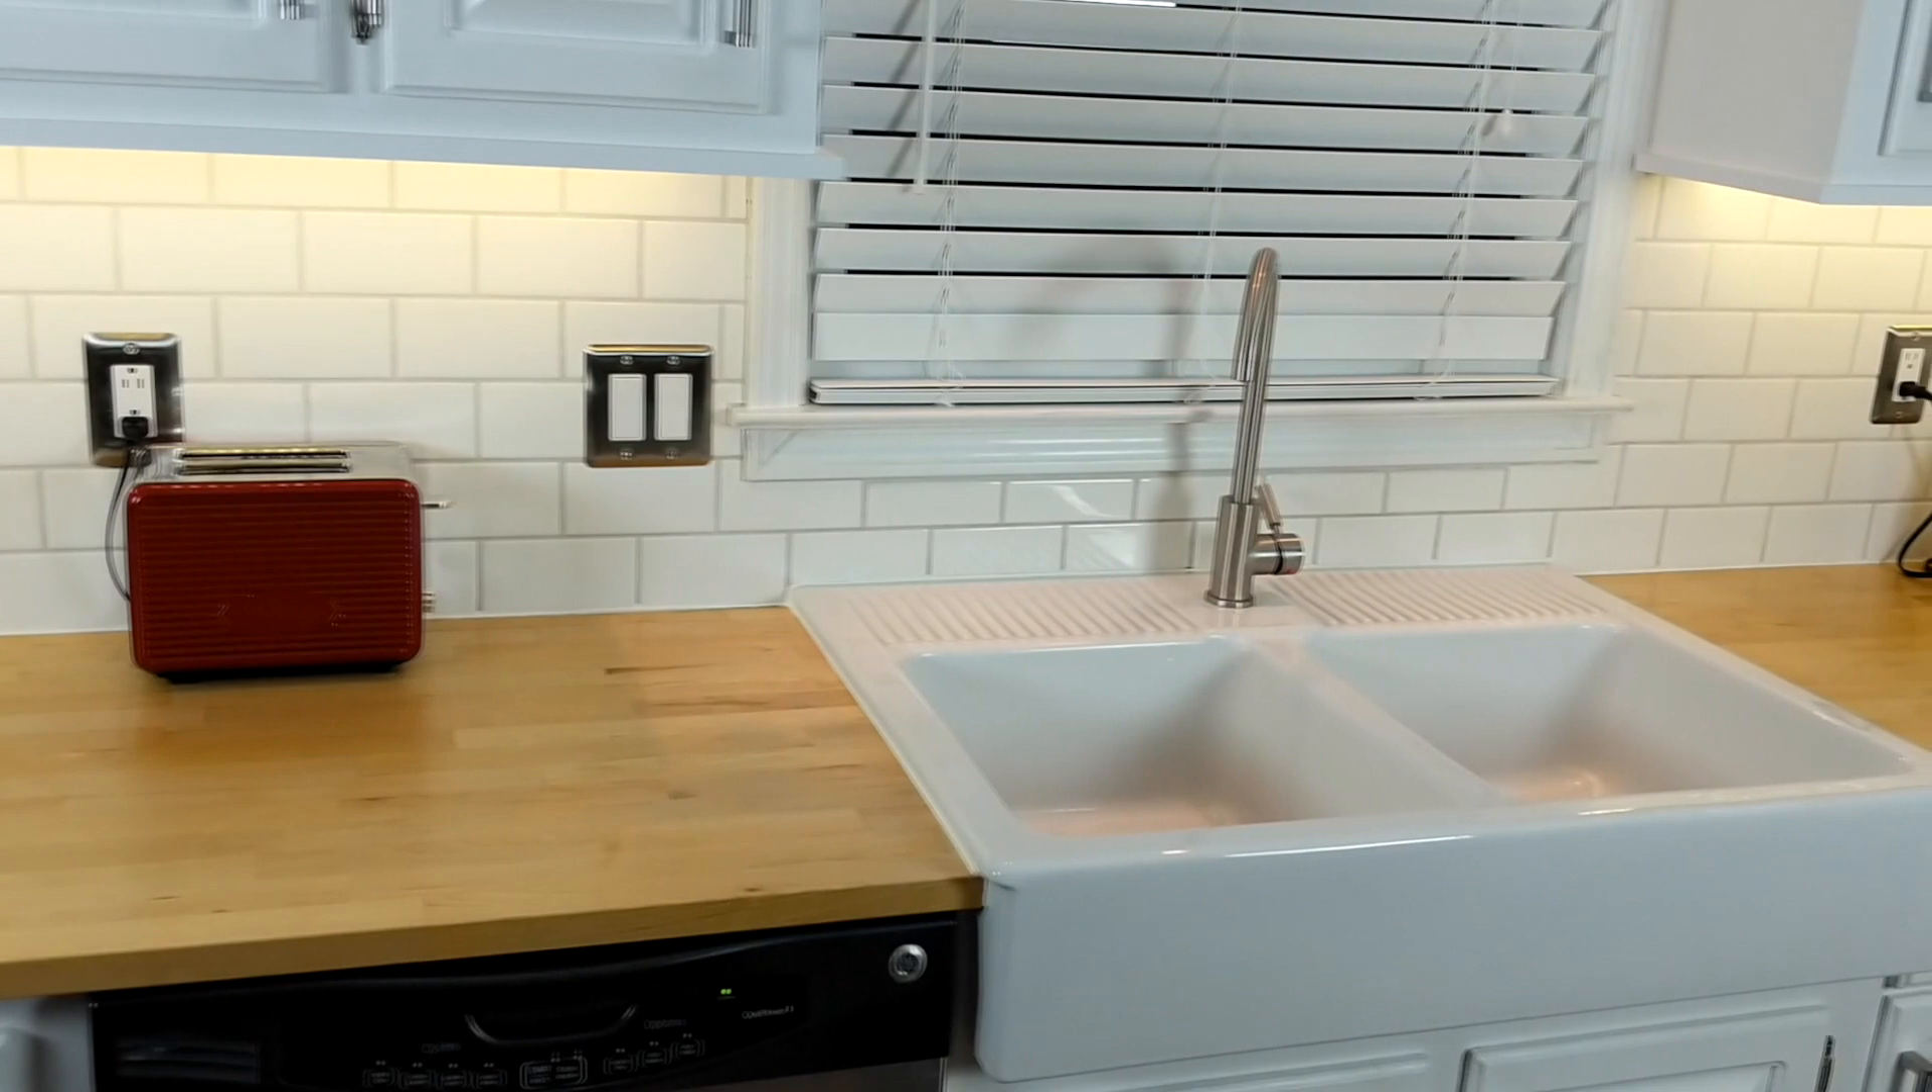And this is the final result. New countertops, new kitchen sink, new hardware, new lights.